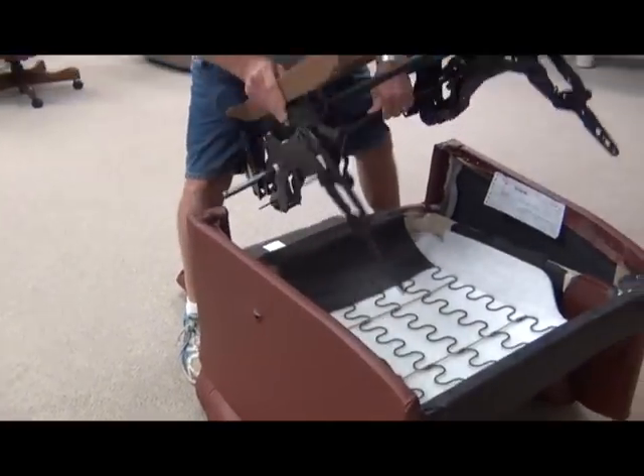Now you have successfully removed a mechanism from your Best Home Furnishings recliner.